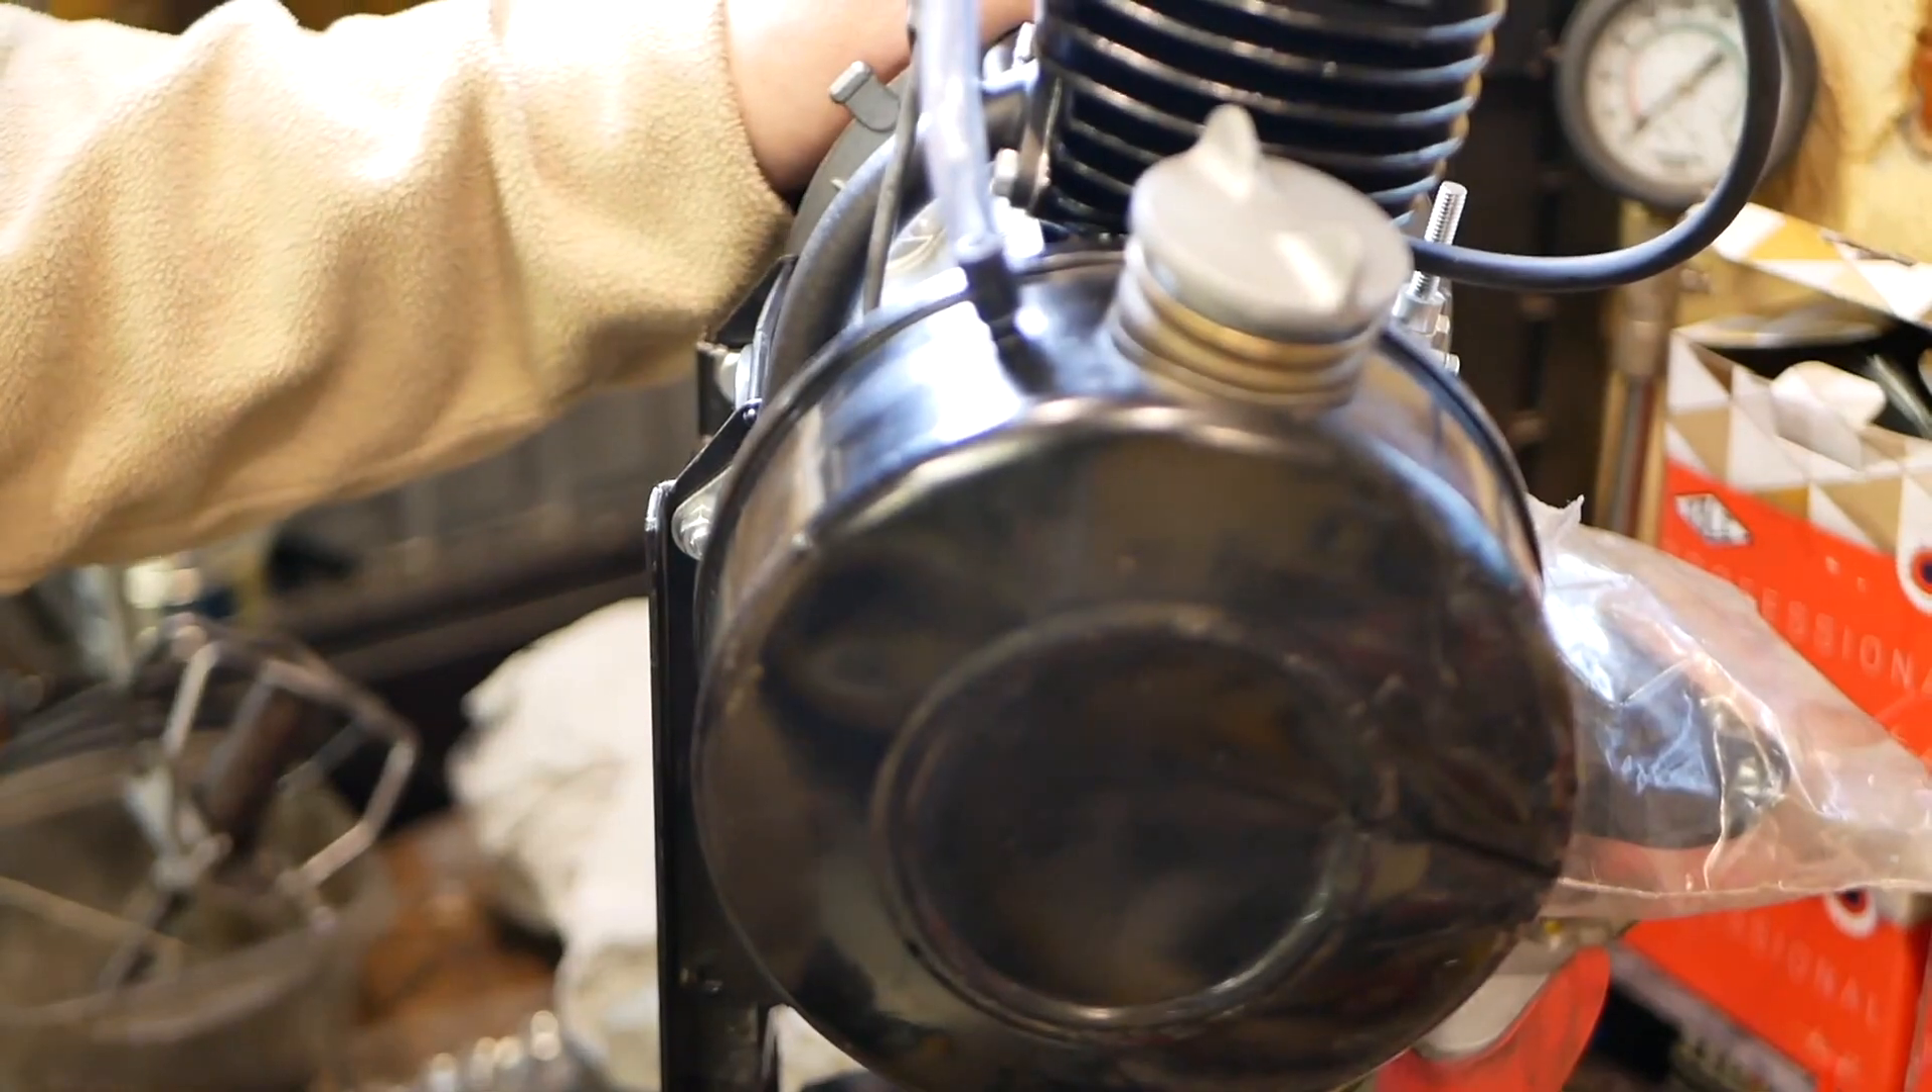Voilà, alors j'ai installé le réservoir.